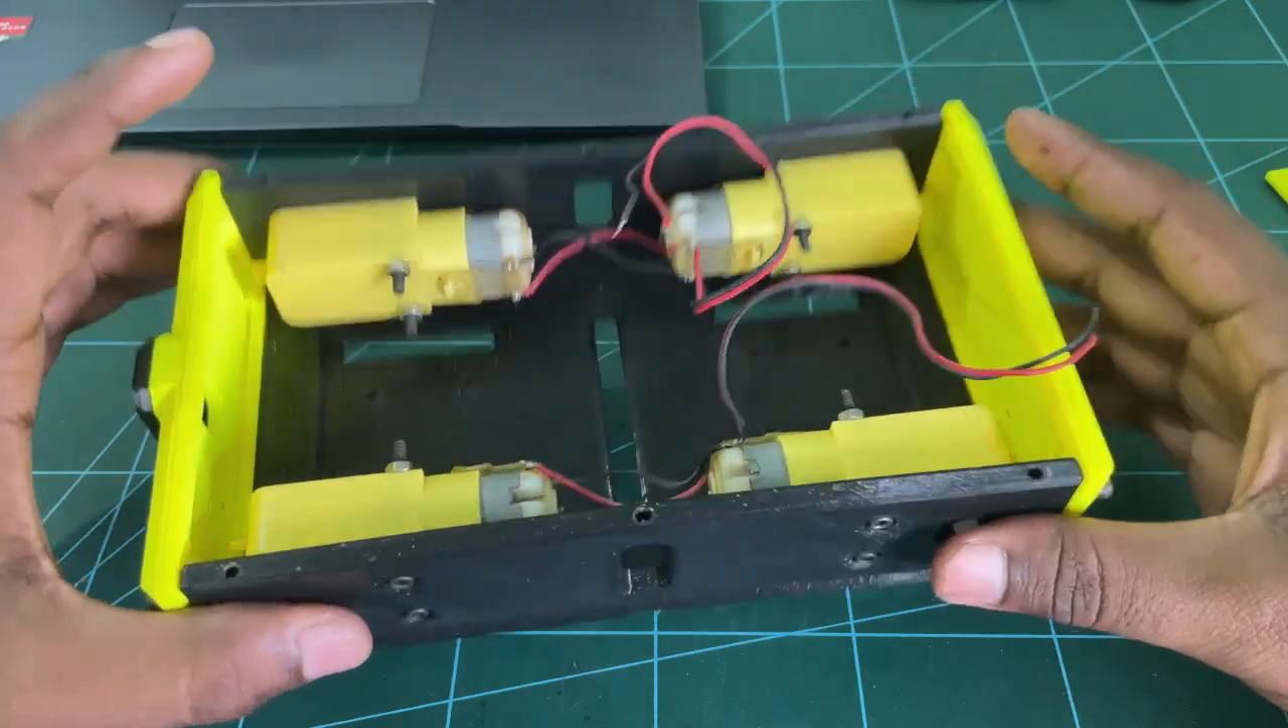In chassis, I have already attached the DC motor.